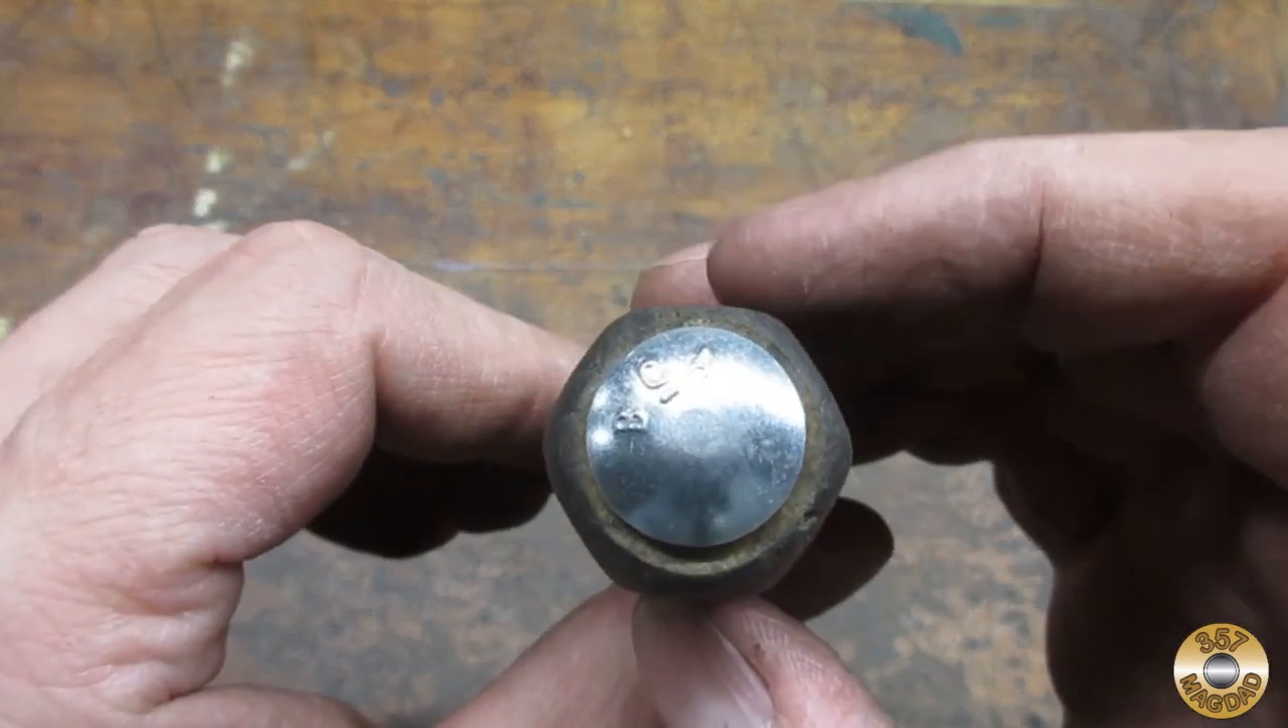I was impressed with how centered the bolt was in the handle.